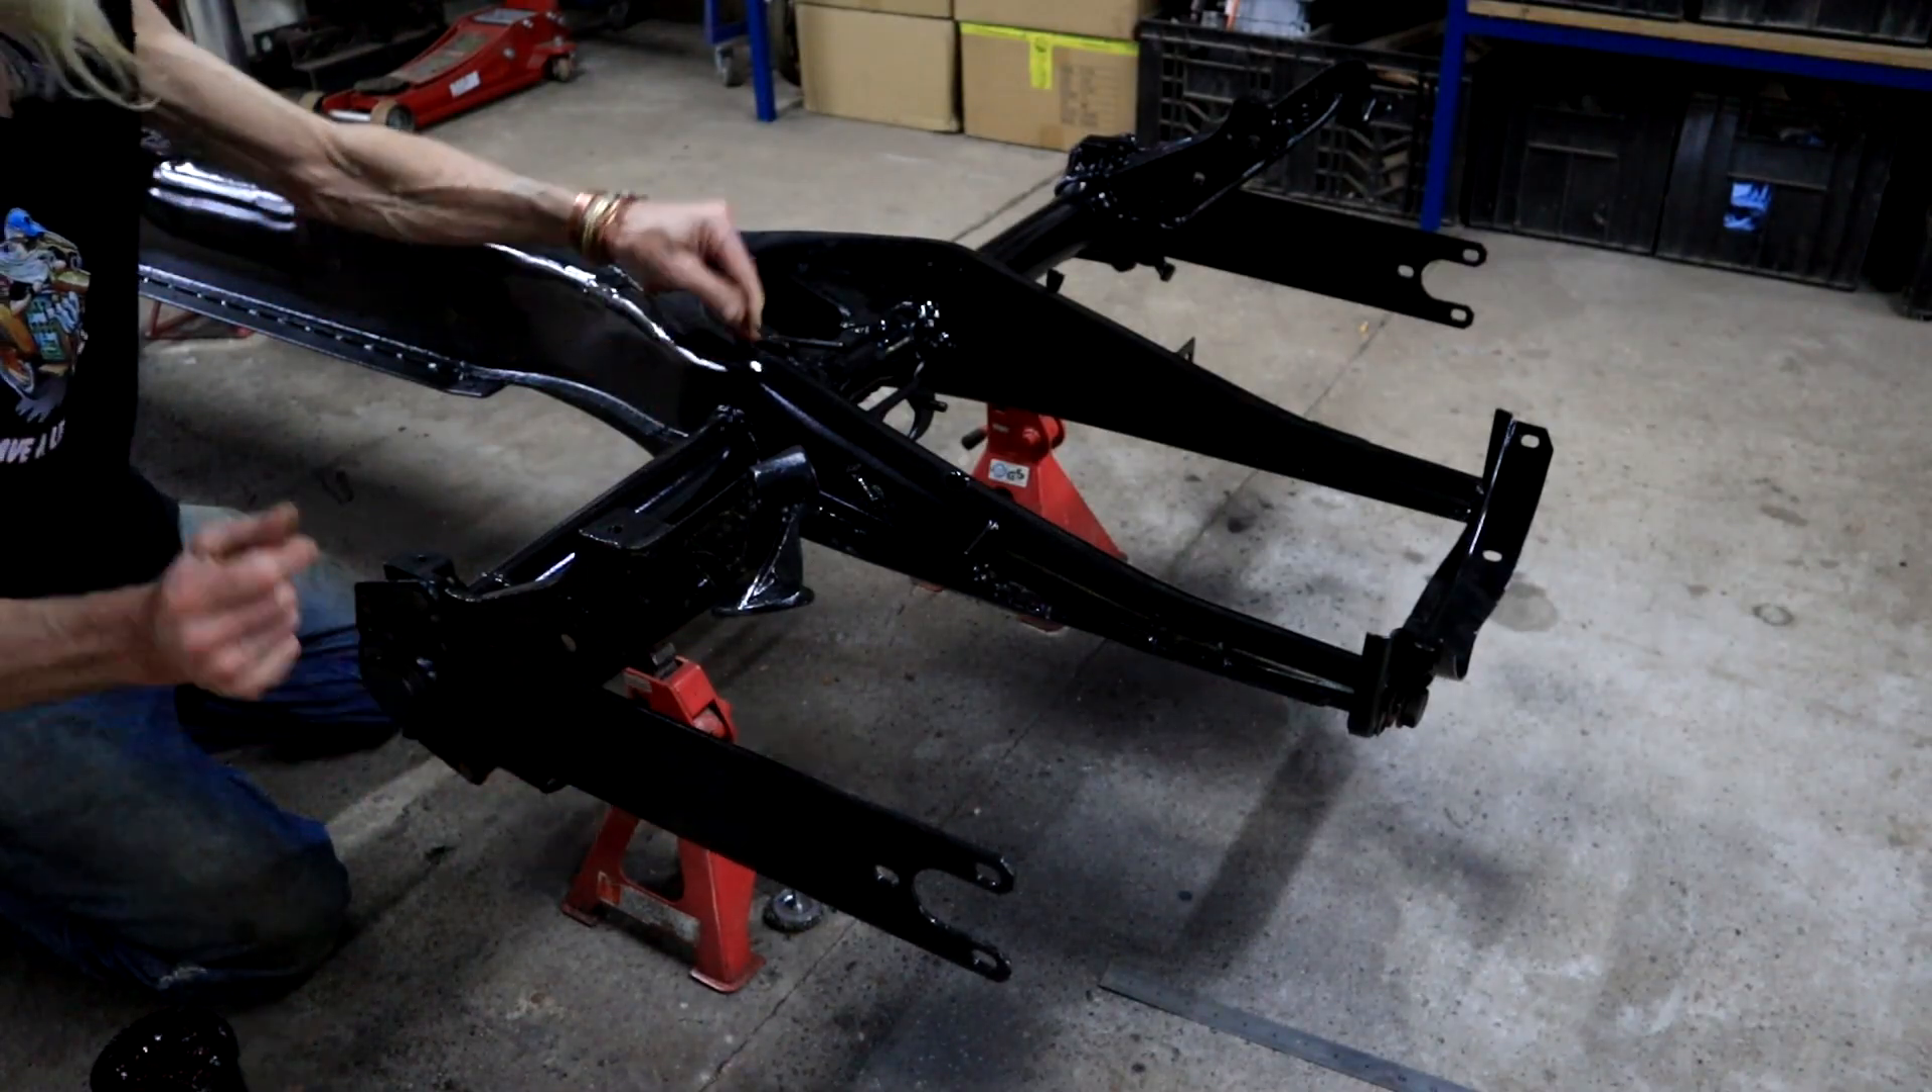So I've now got my swing arms fitted on both sides.